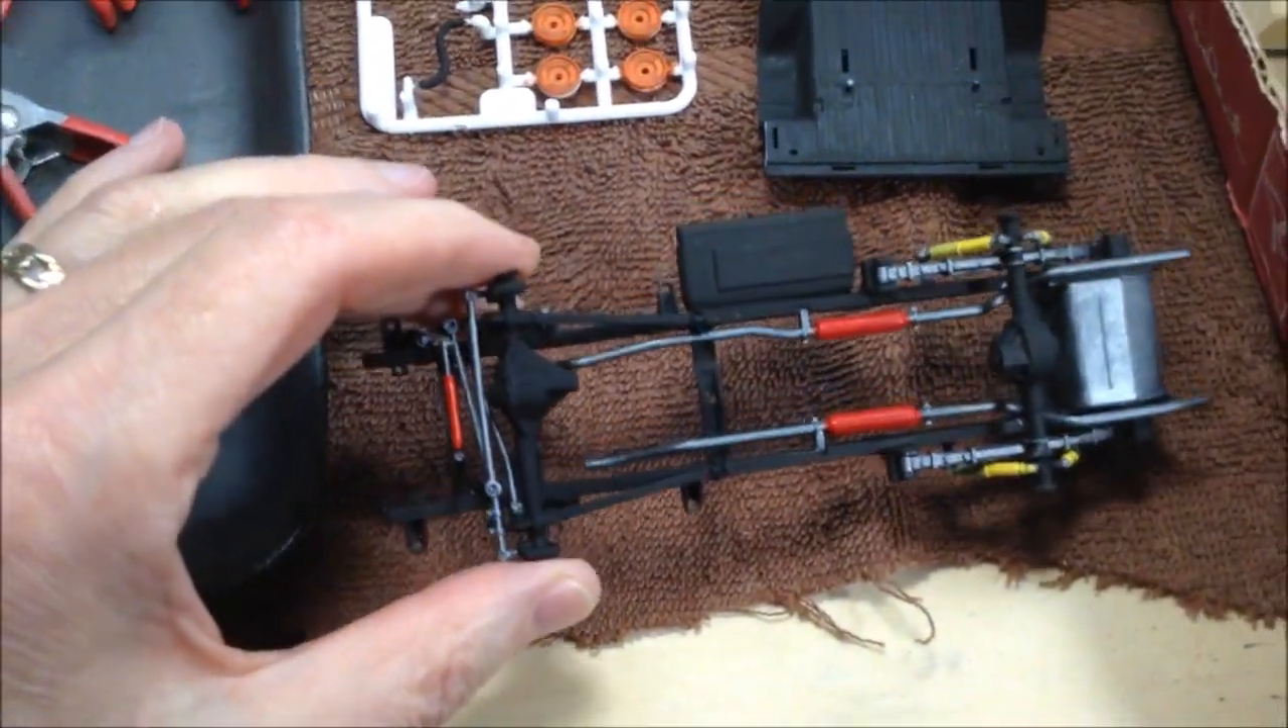And over here I've got the chassis all put together.